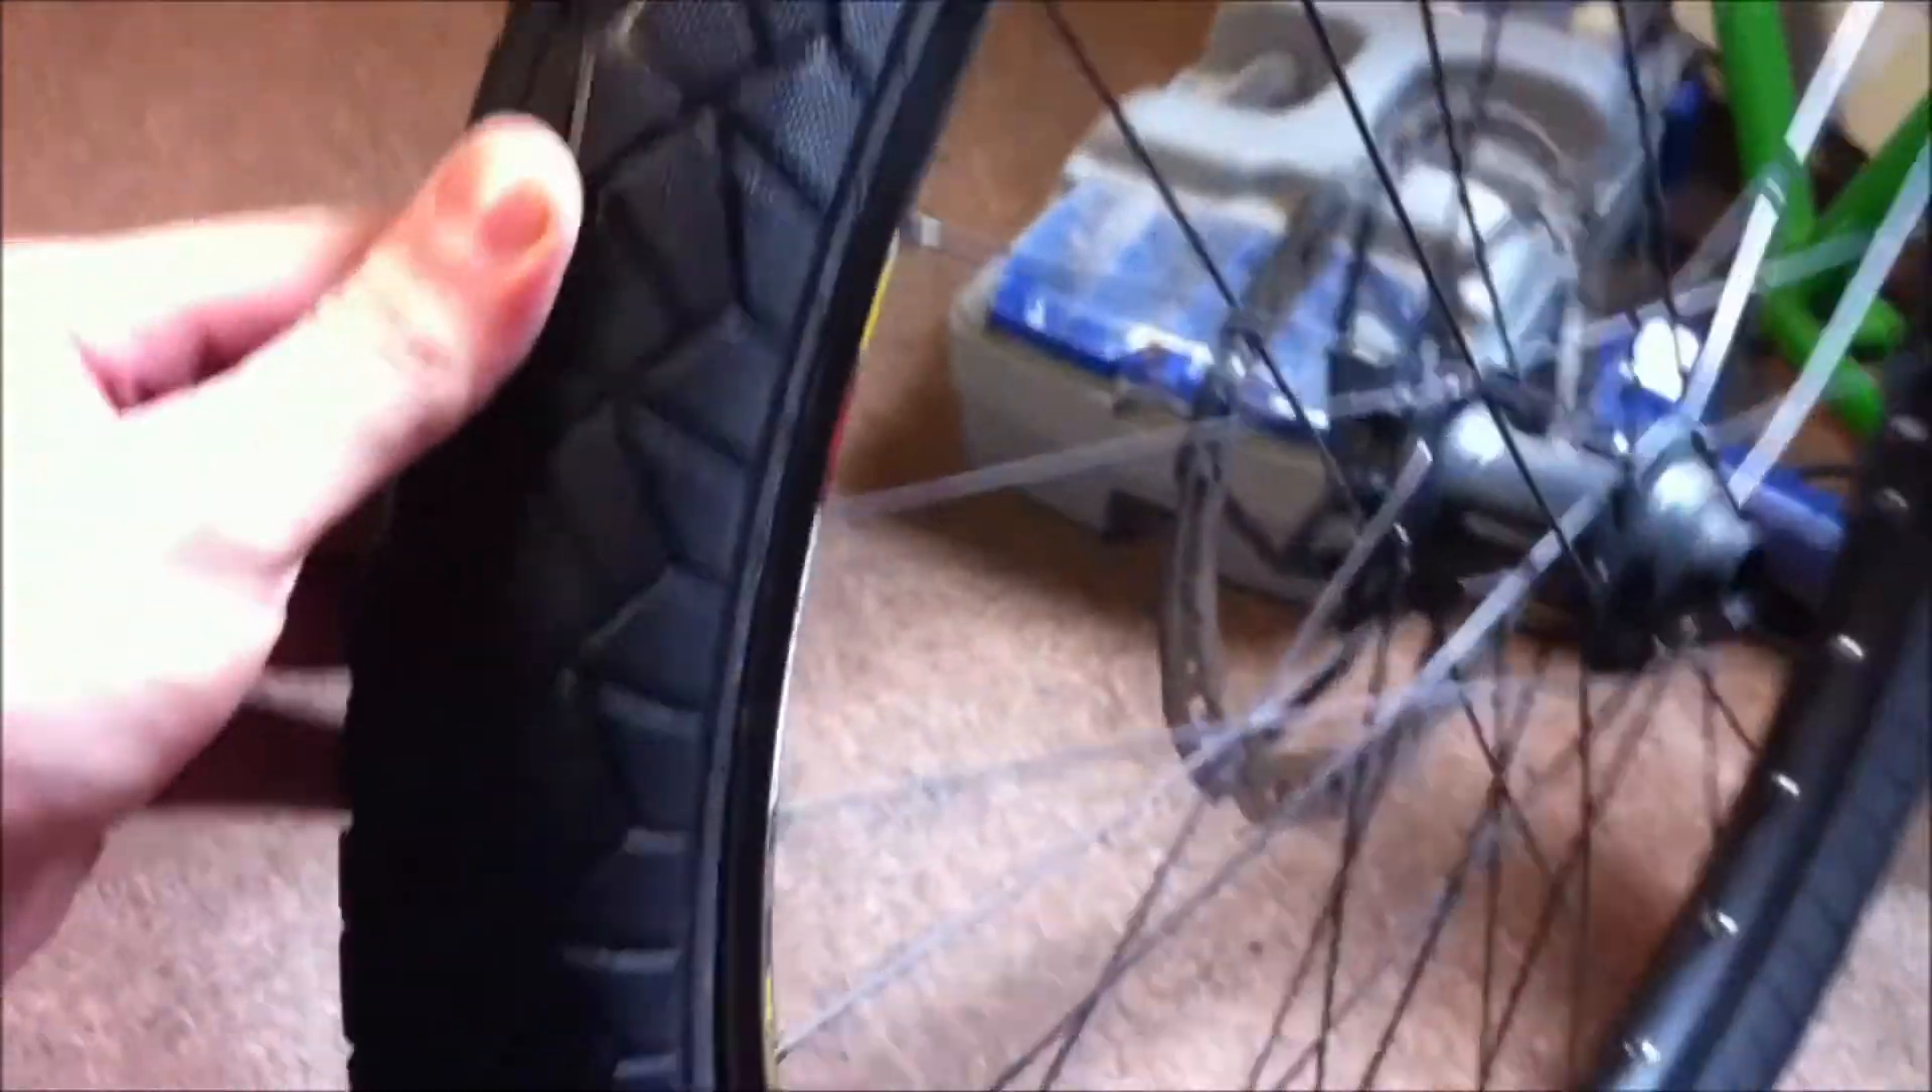Alright, I got the new front tire on and mounted.